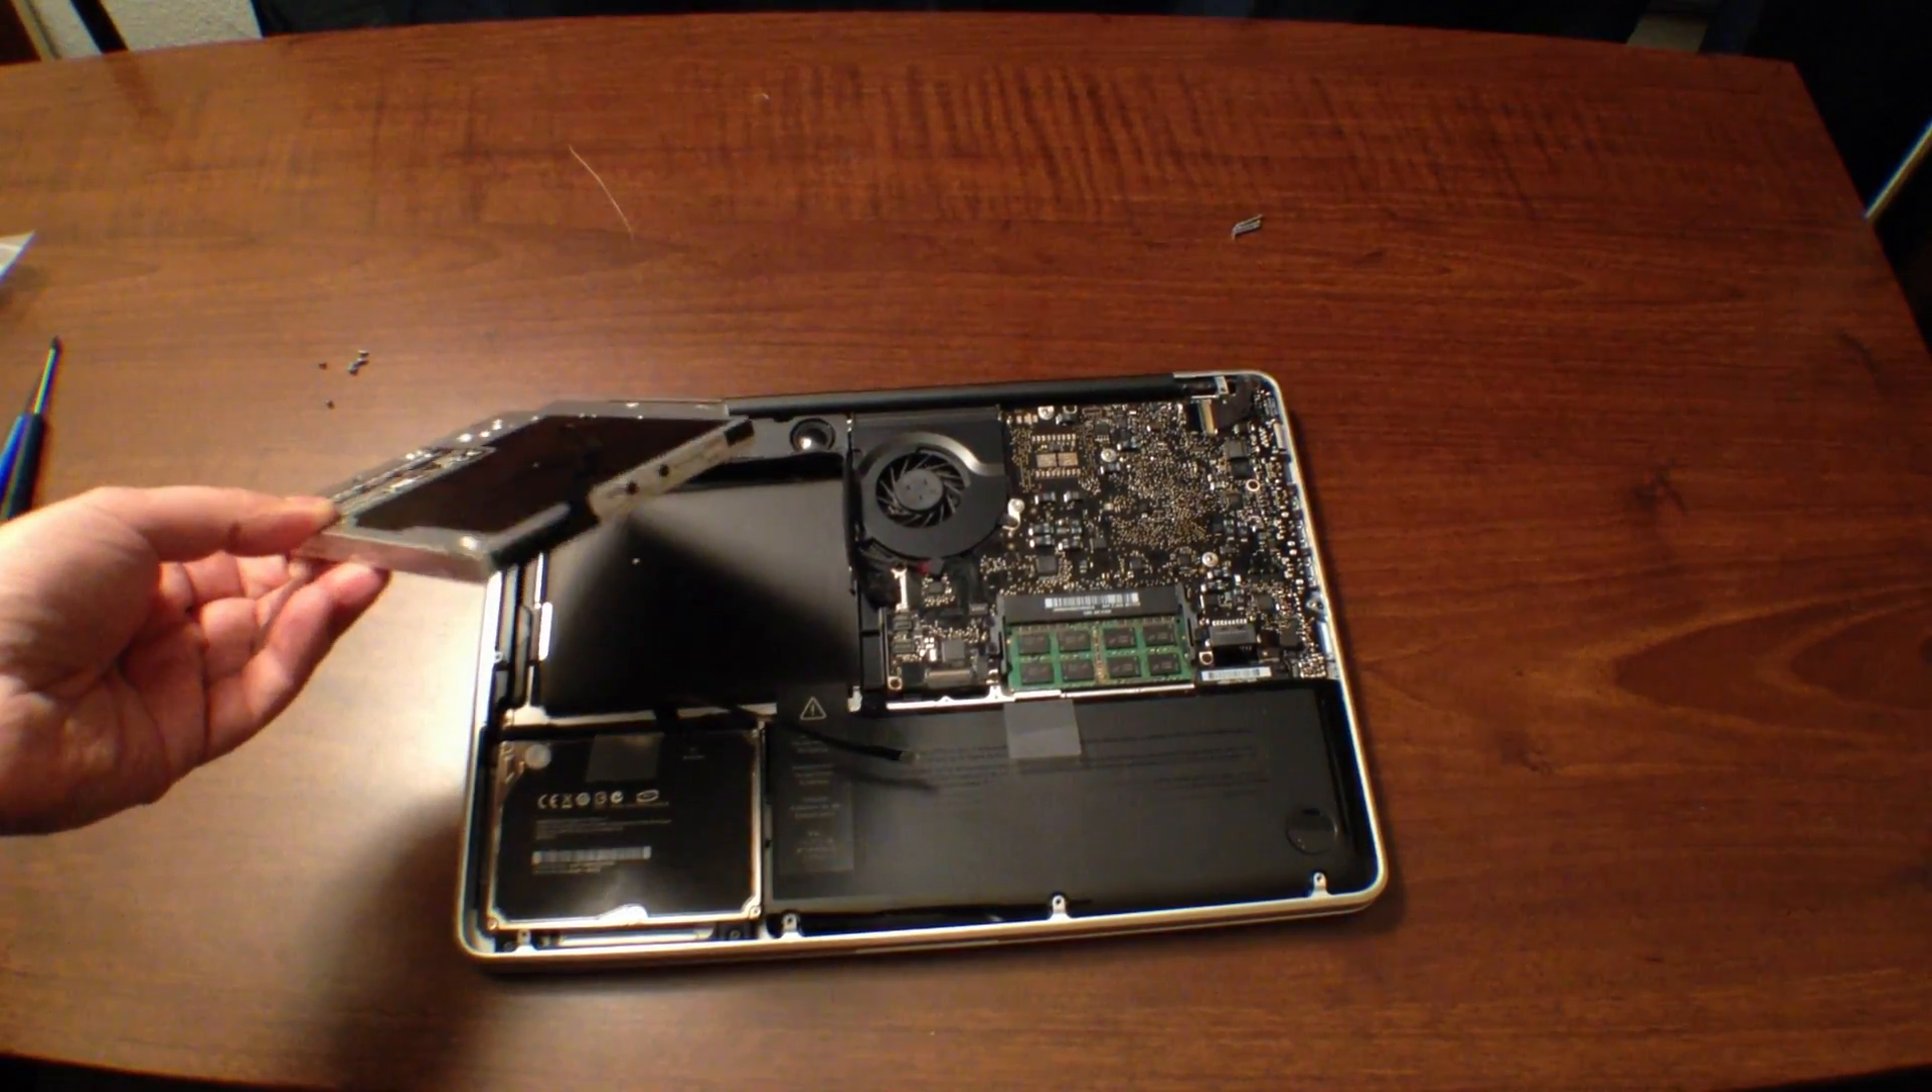There we have the disk drive. It's popped out of the MacBook Pro.